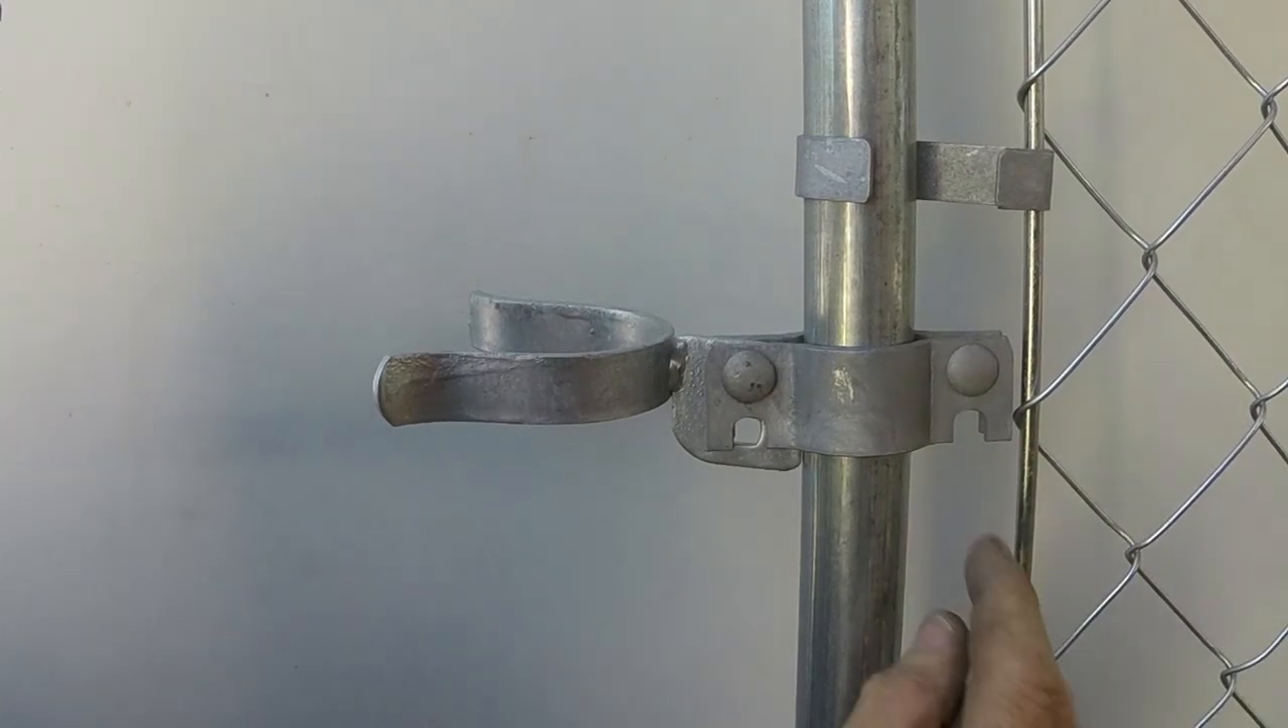Here's the latch hooked onto the gate. You see the square holes are taken up by the carriage bolts.